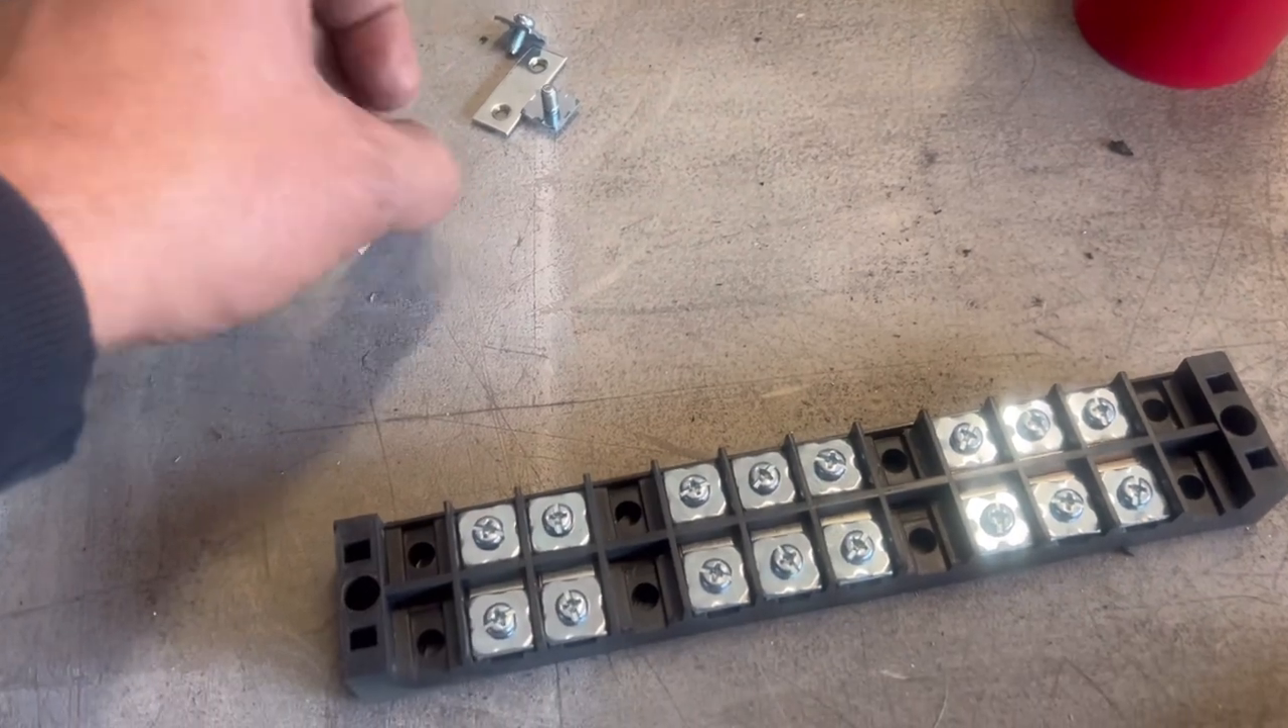You can see that I've removed some of the slots.